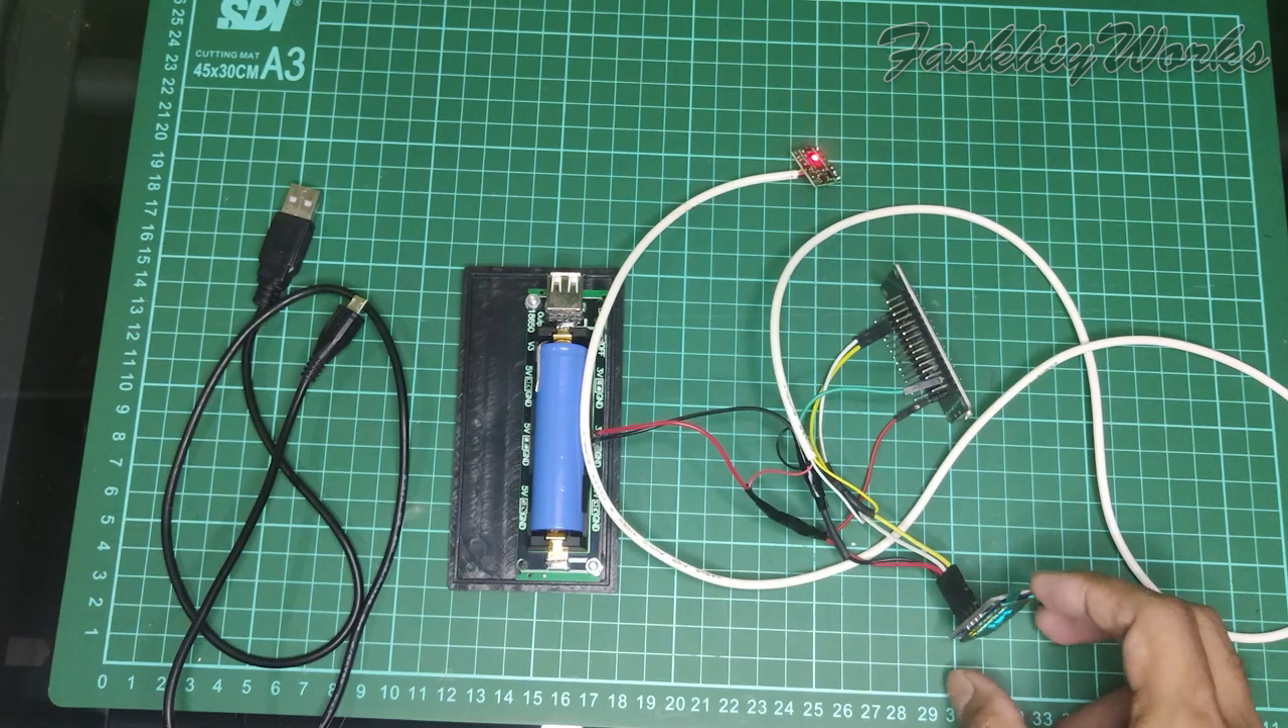Nah ini sudah saya pasang baterai ya dan ini sudah menyala.